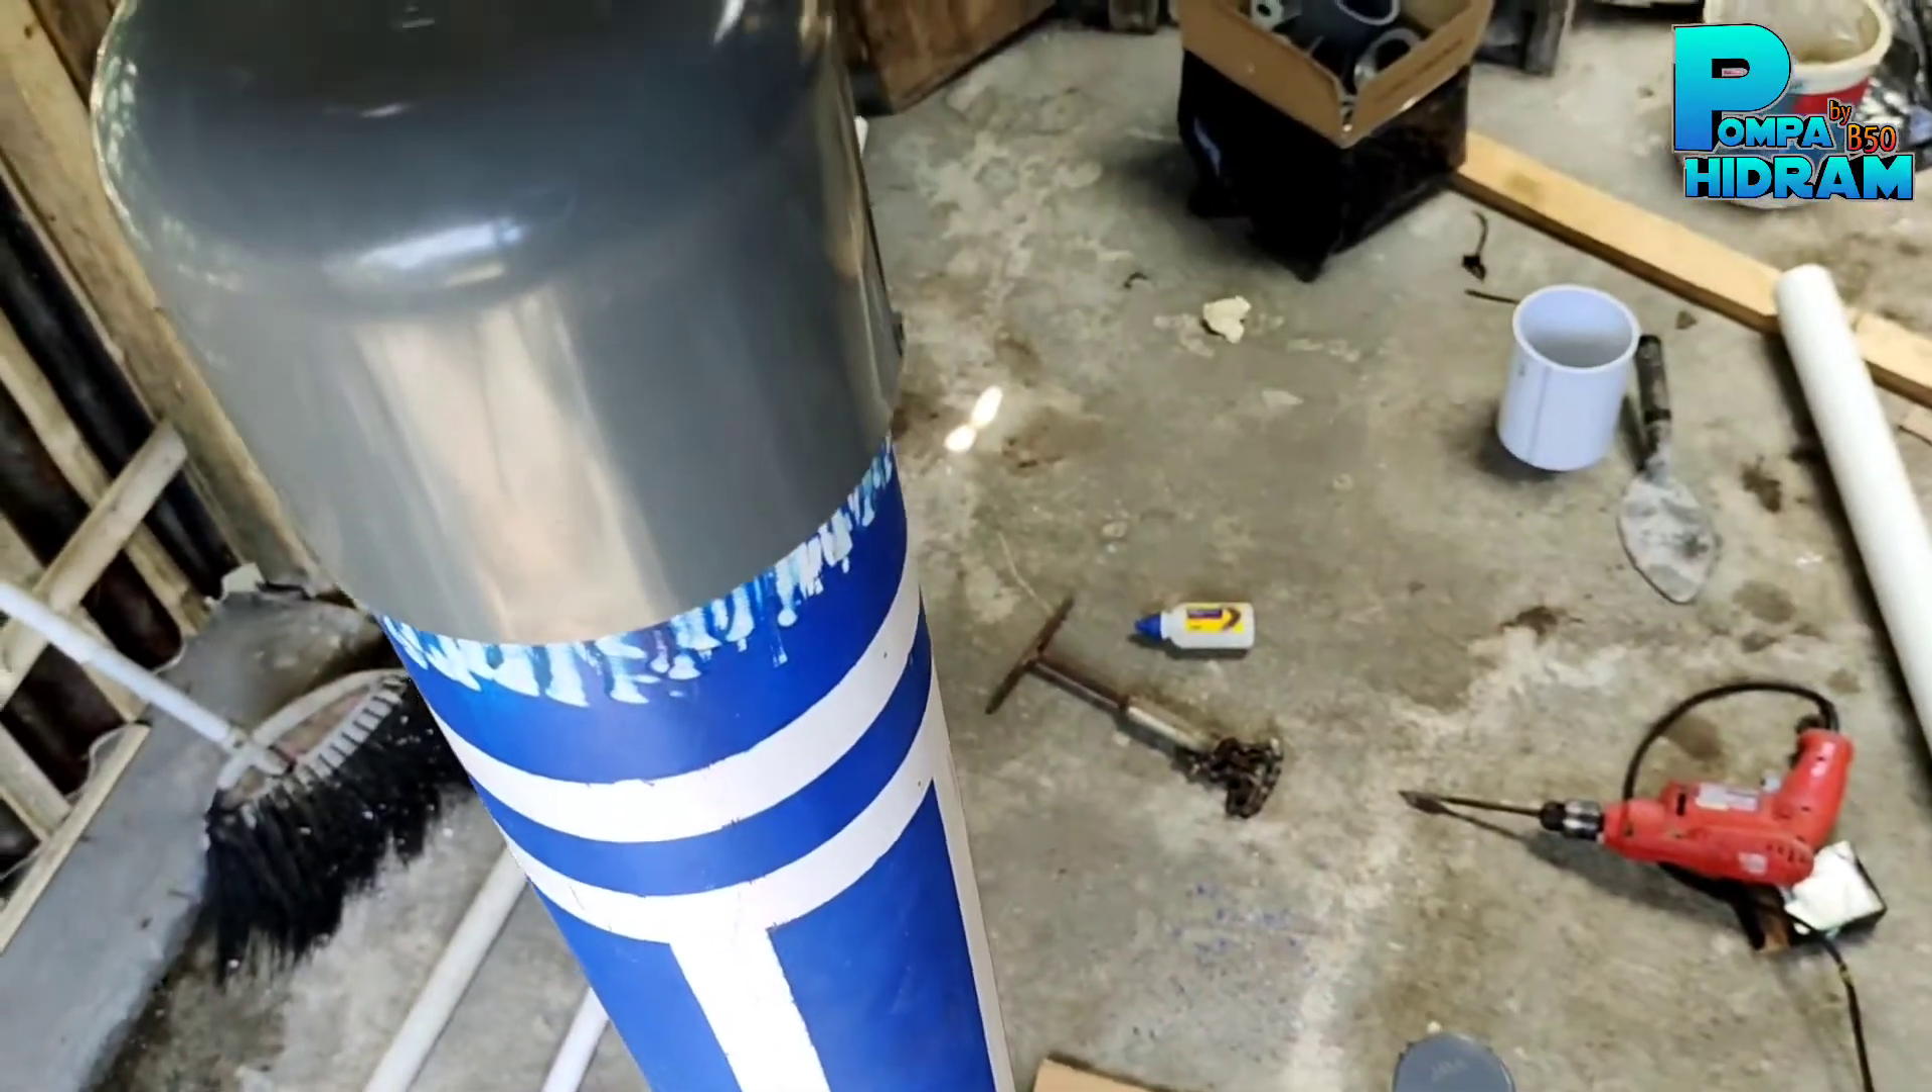Nah Ini Dopnya Sudah Kita Pasang Lur.